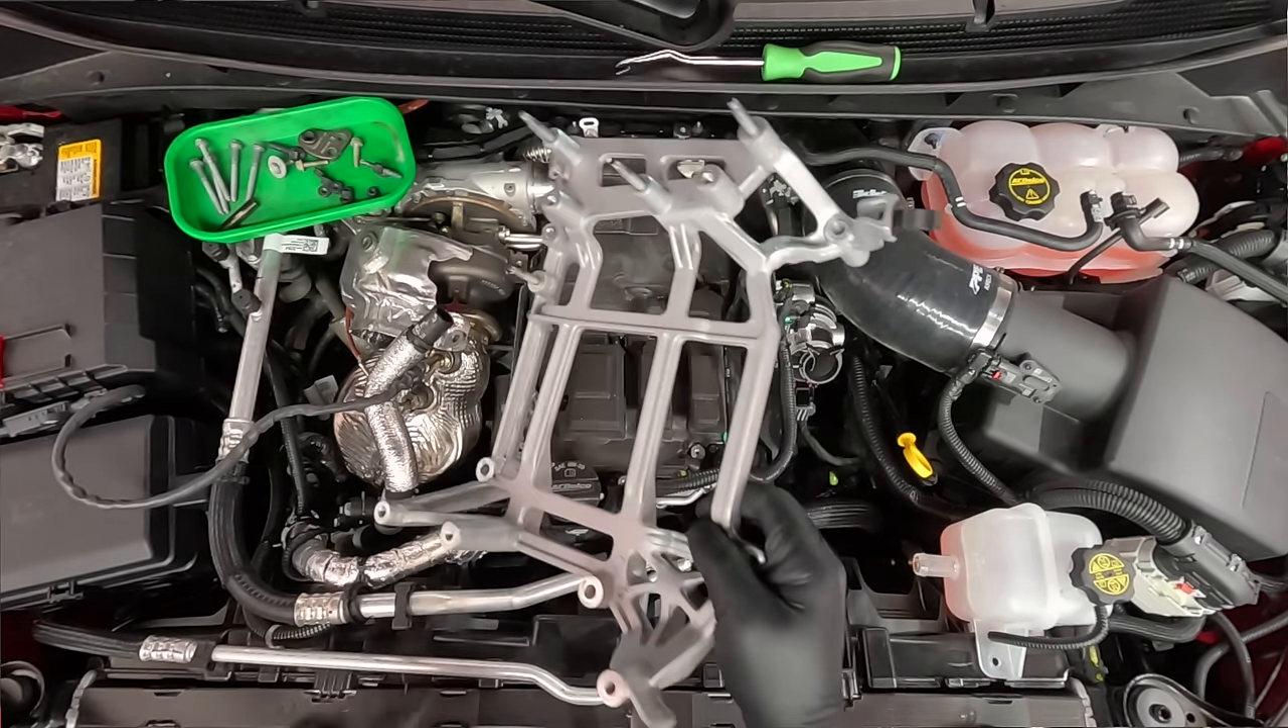We got the bracket off and I'm going to go closer in here to show you.